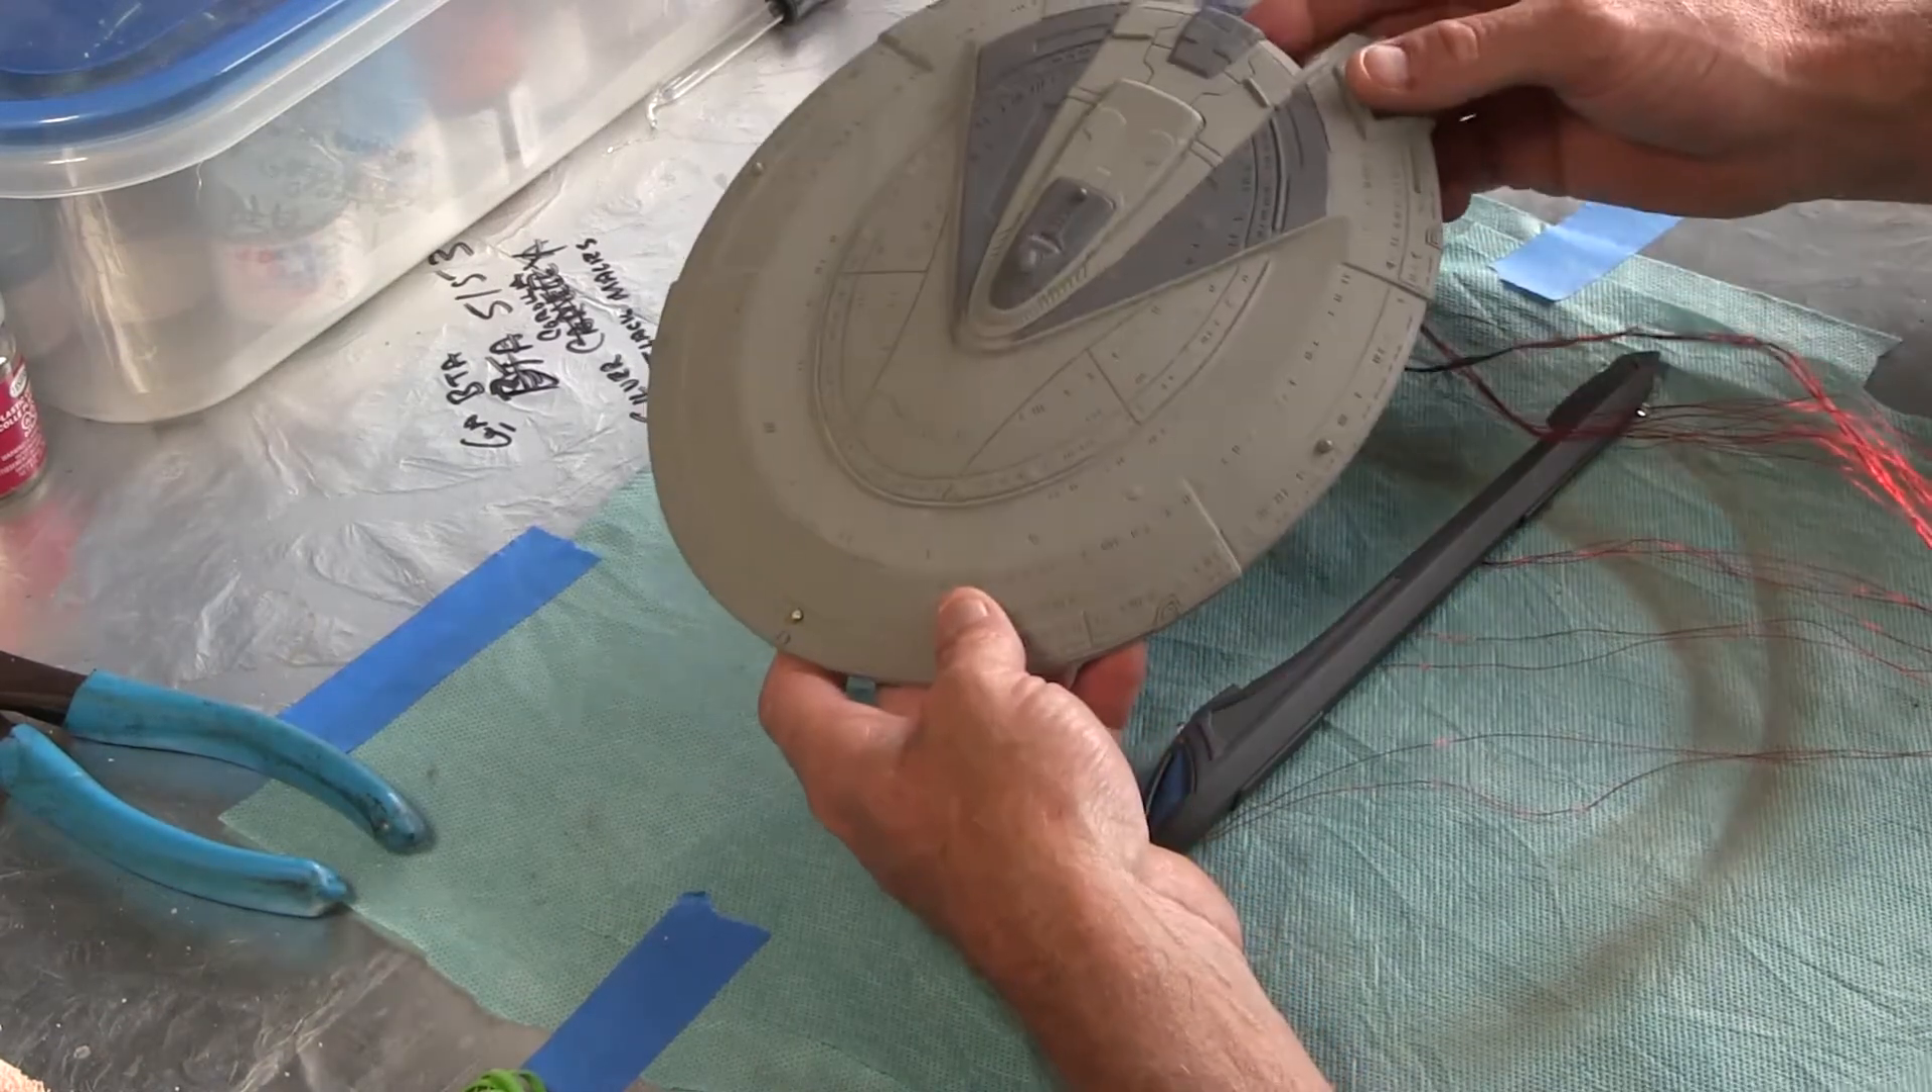I've got the saucer section put together and I've got my first coat of paint.